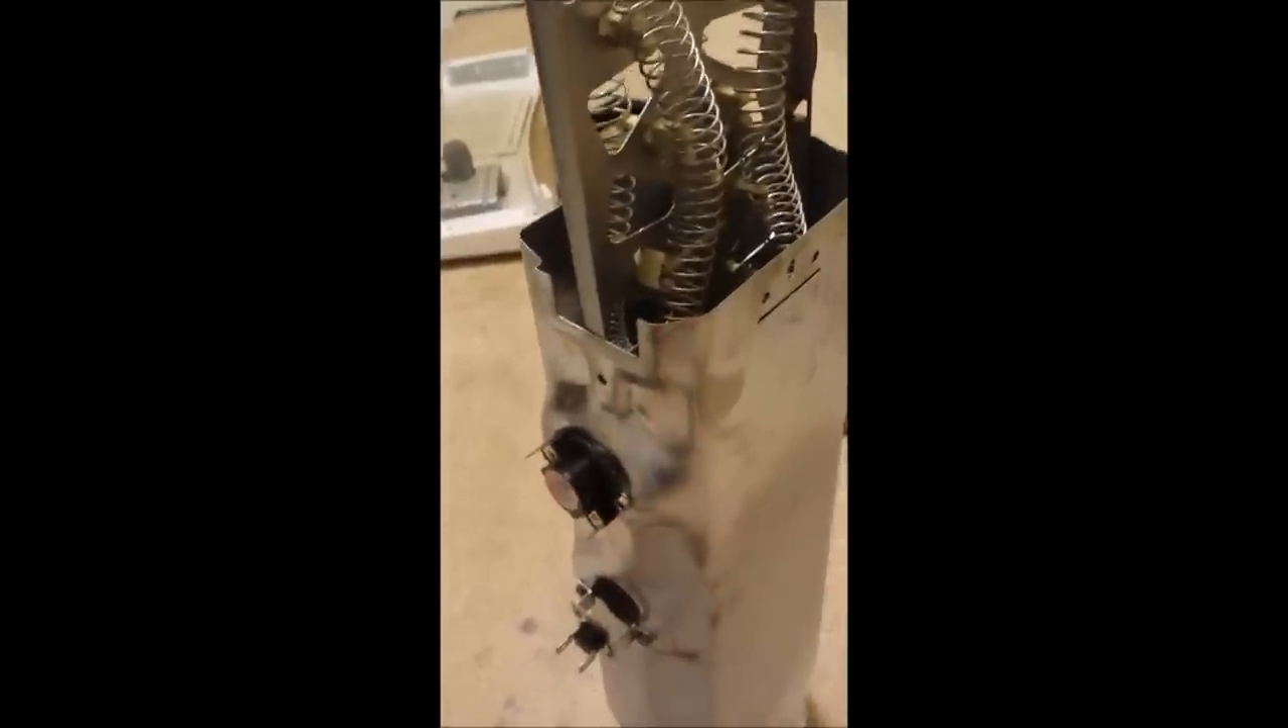Okay, so I'm back upstairs and I'm going to install the heating element back into the heat shield container here. And everything, as you can see, I've reinstalled the thermostat or the high temperature switch.